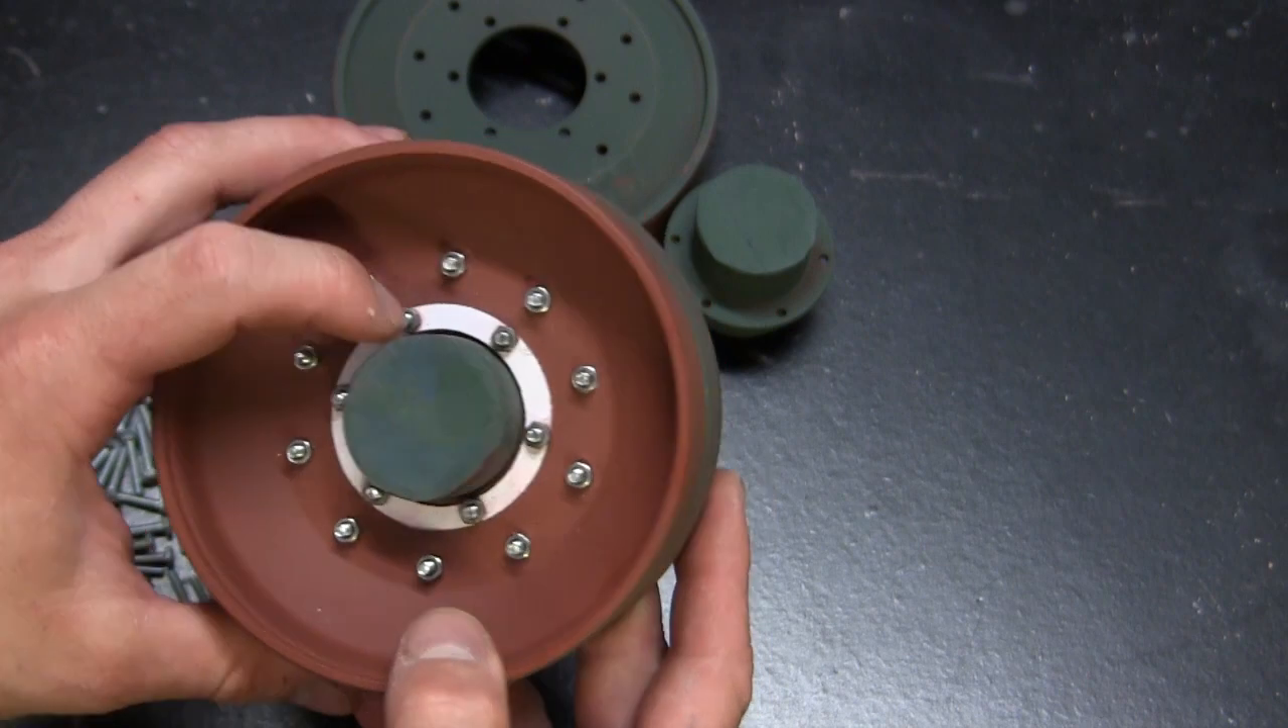Now, the only addition that I made was that of this center ring that we have here.